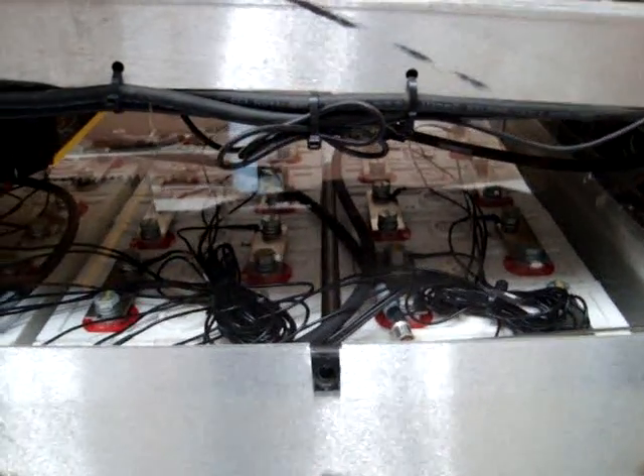So here we have the top of the battery box removed.